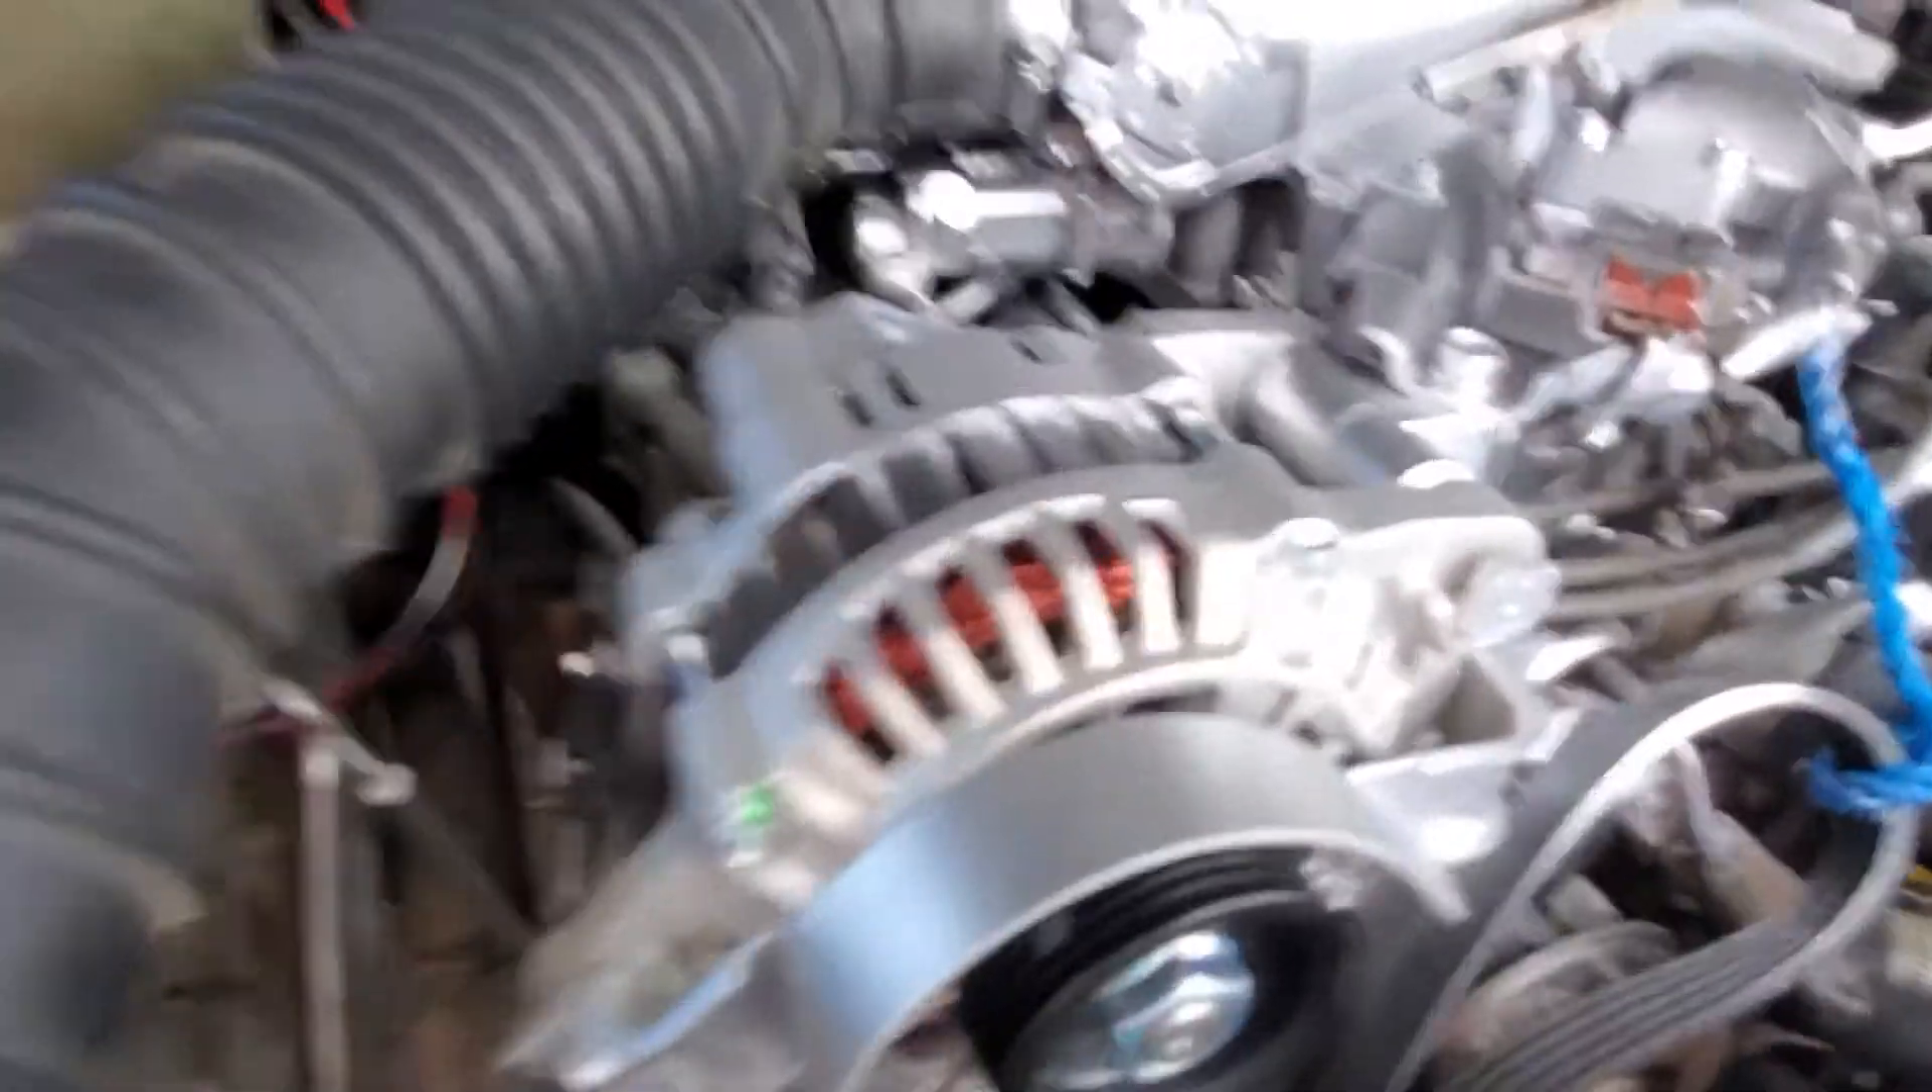Ok pueden ver ya está colocado el nuevo alternador.